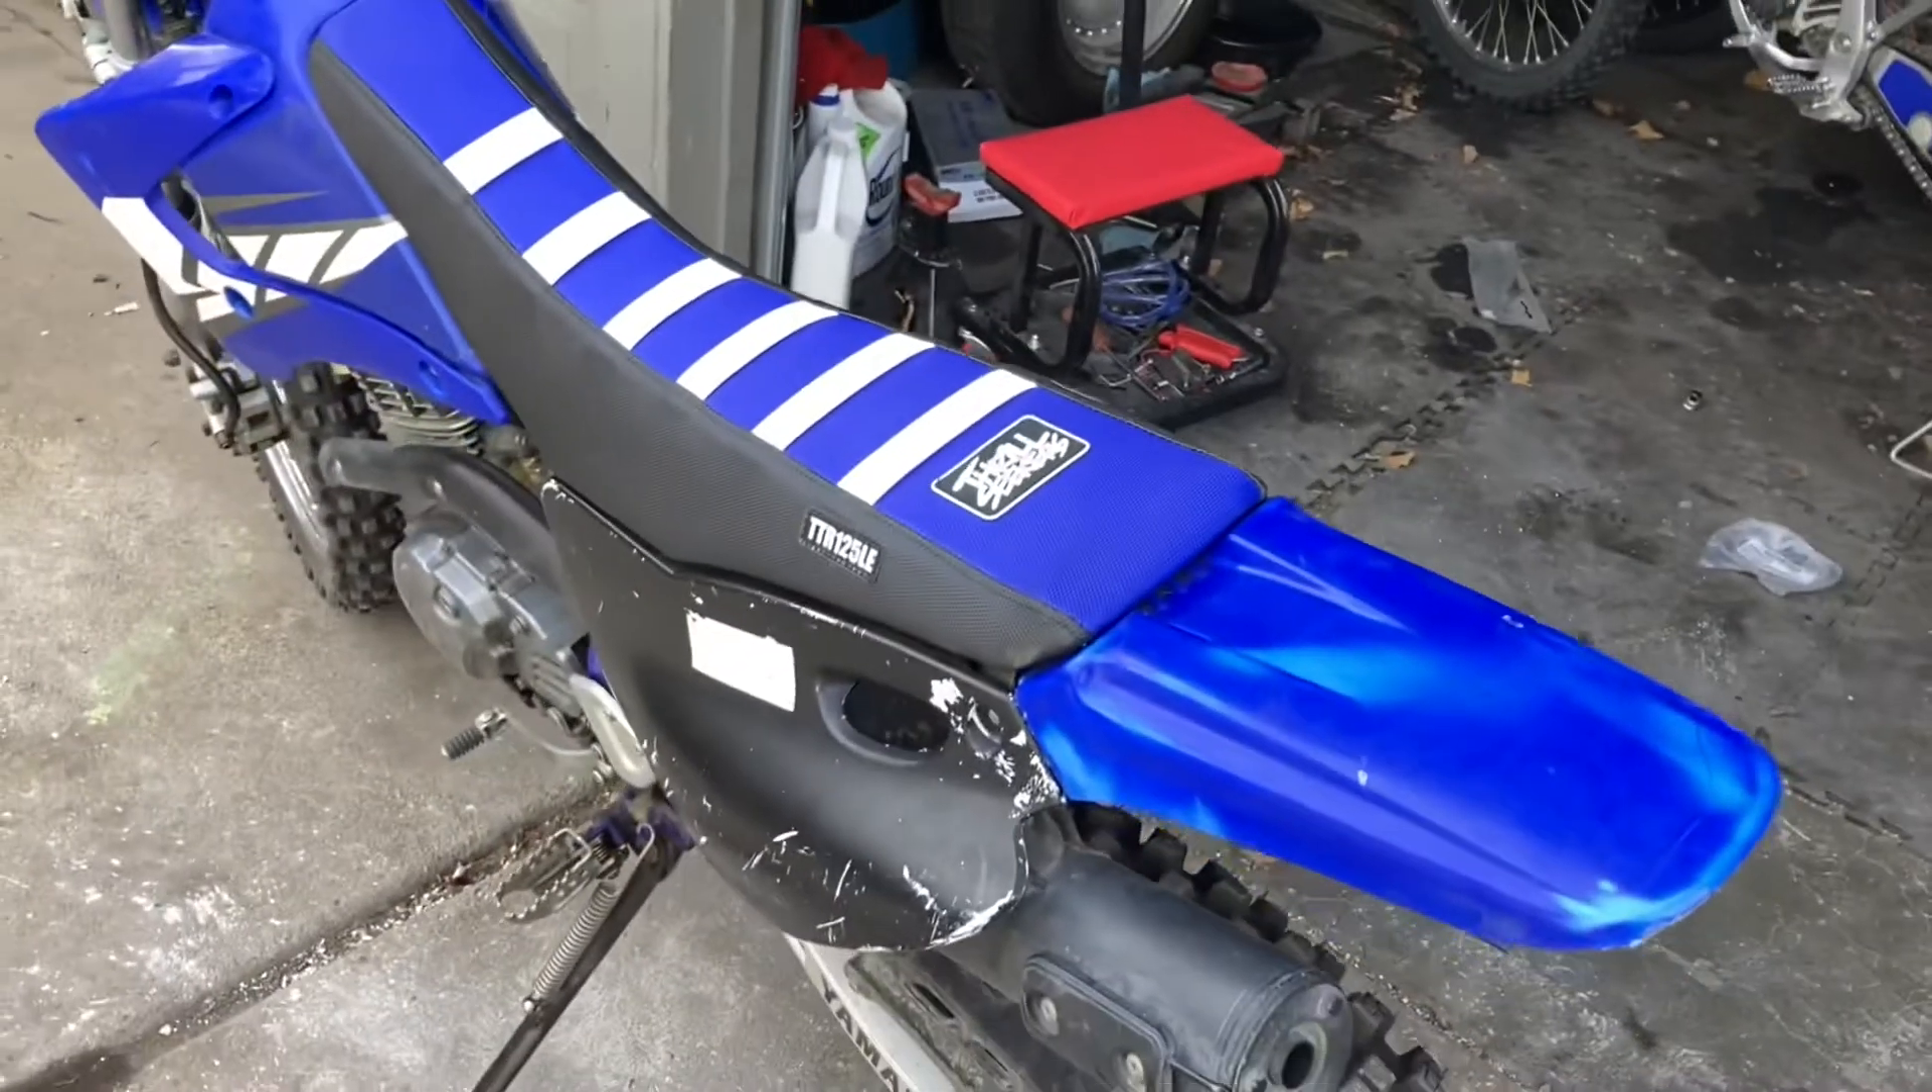And we also installed a new Thrill Seekers seat cover and we got the custom badge on the side of it, looks really clean and it'll match the graphics that we have lined up for it.